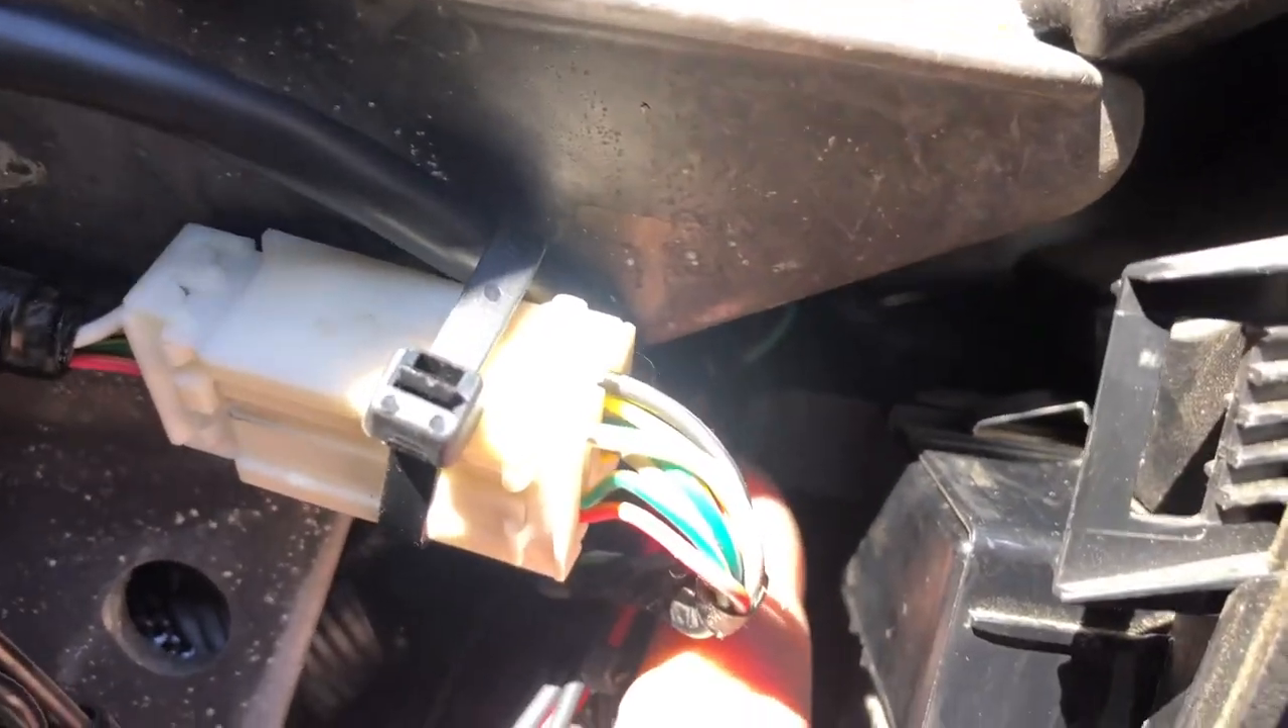The locker plug is is pushed back in right there.